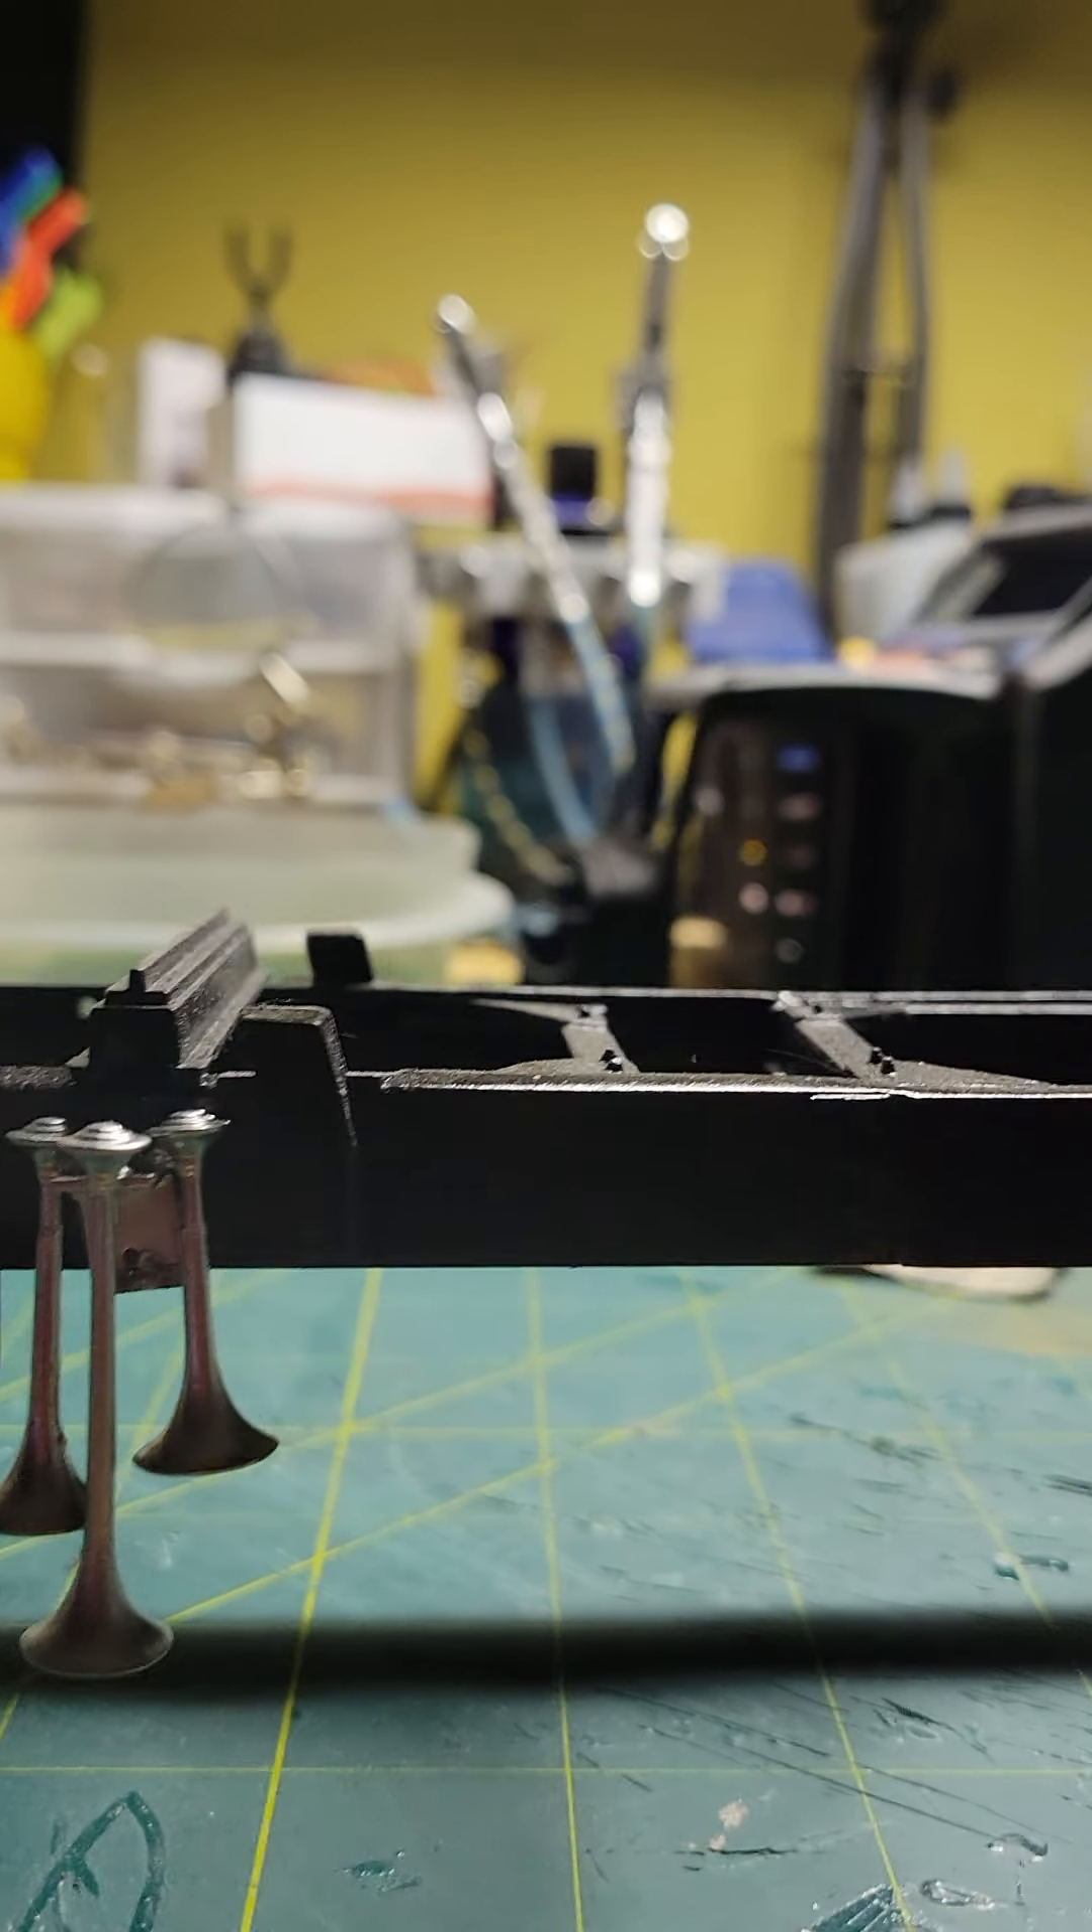I did put my air horn on on the chassis.